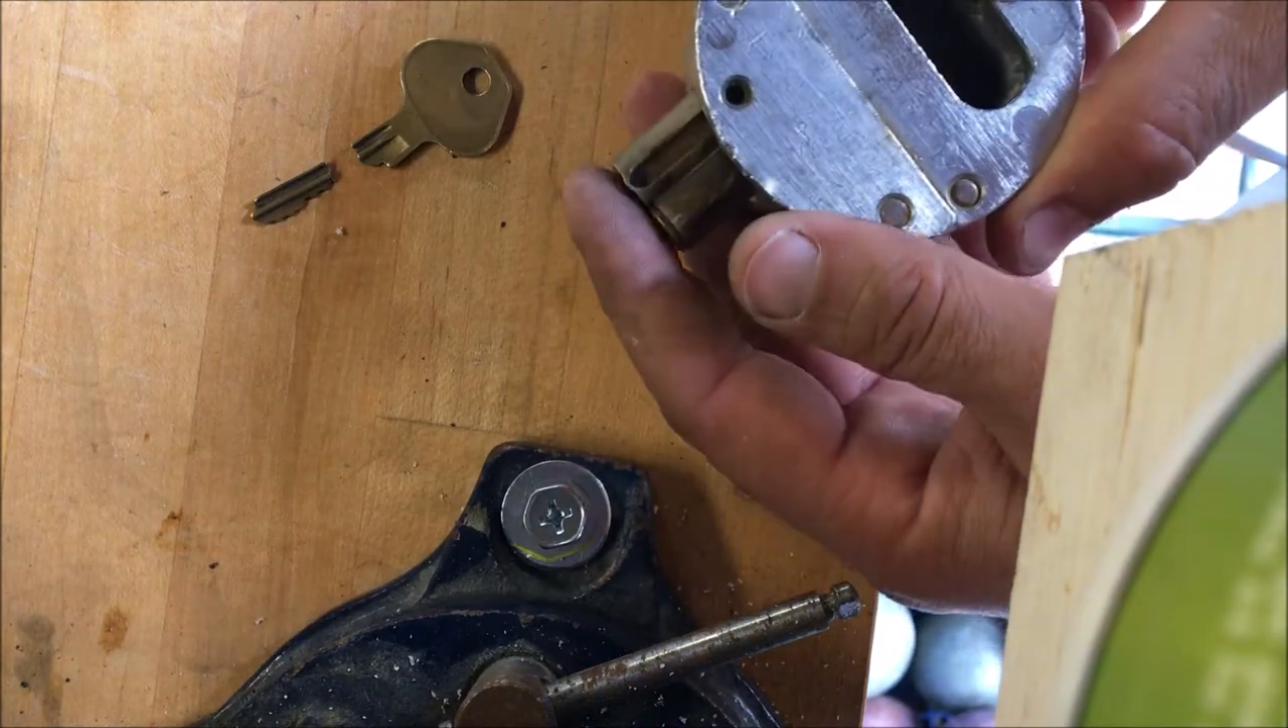The only thing left to do is slide the lock back together.